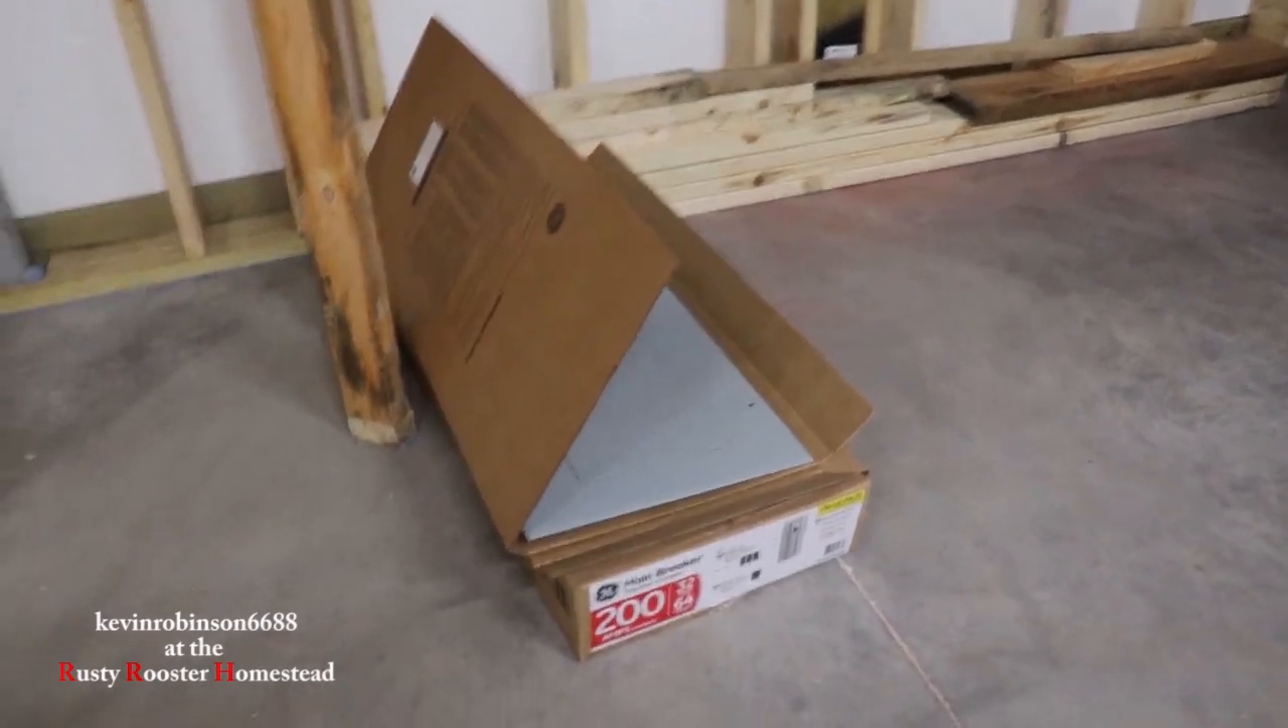We still got the box to put up.